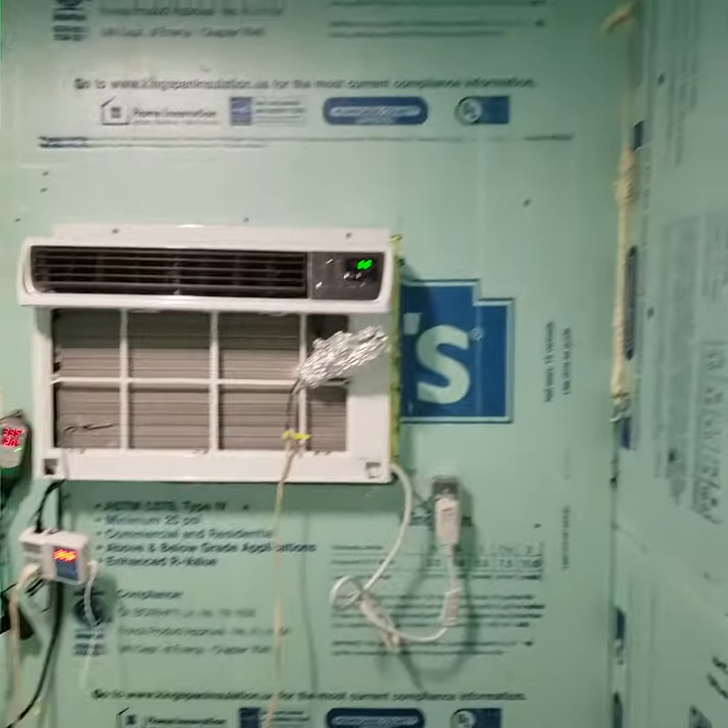Still need to go back and put paneling on the walls clean it up a little bit but we've got the wall air conditioner in here.